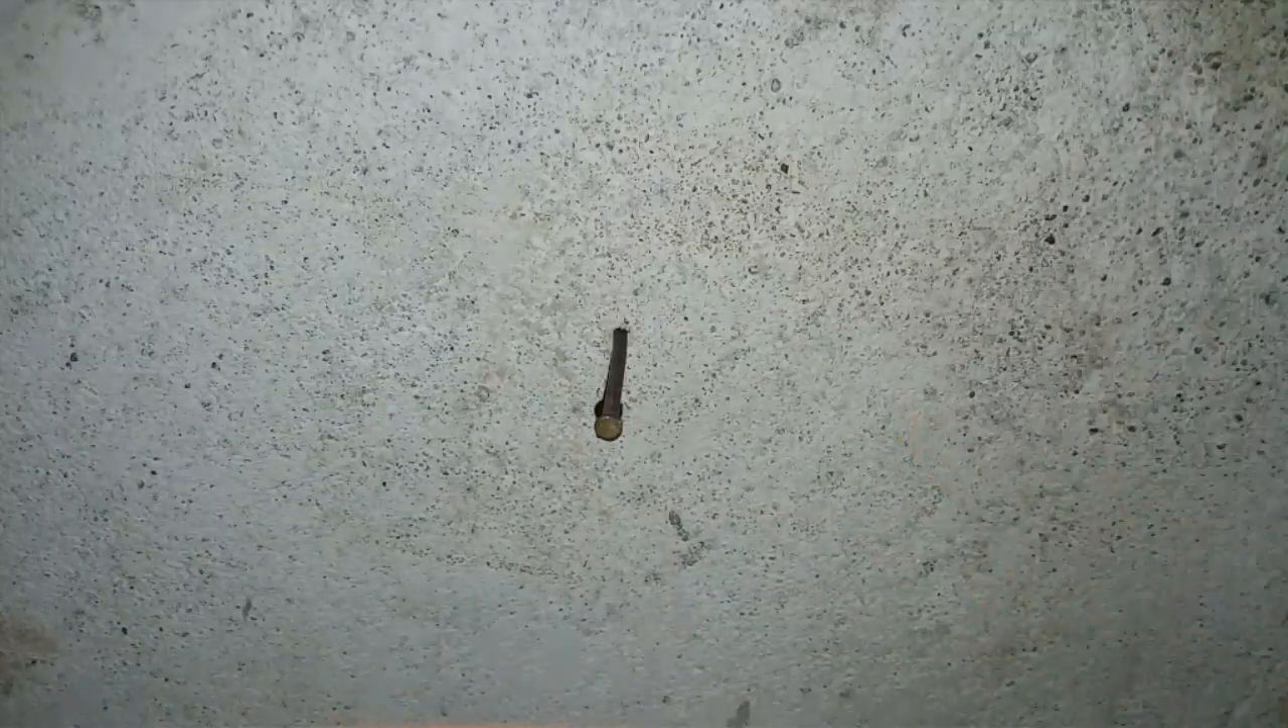देखिए इस तरह से दिवार पर कील भी लग गई।